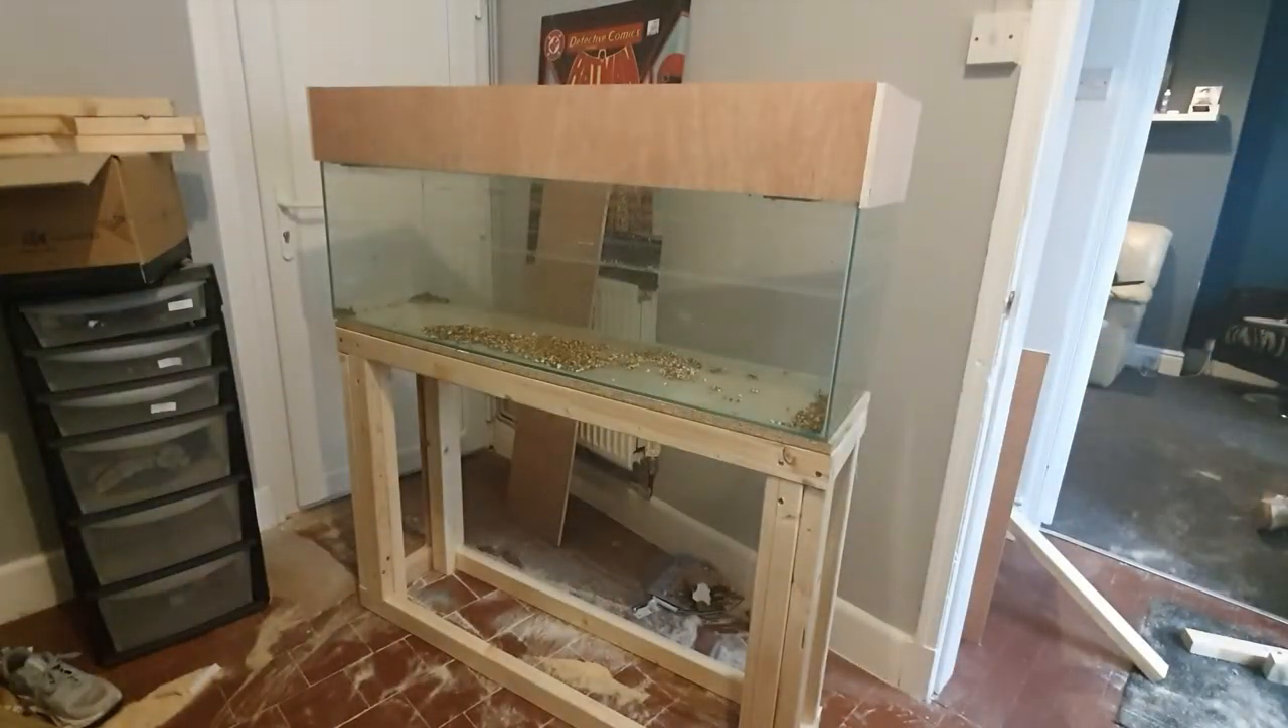Okay so that there now is the canopy back on.